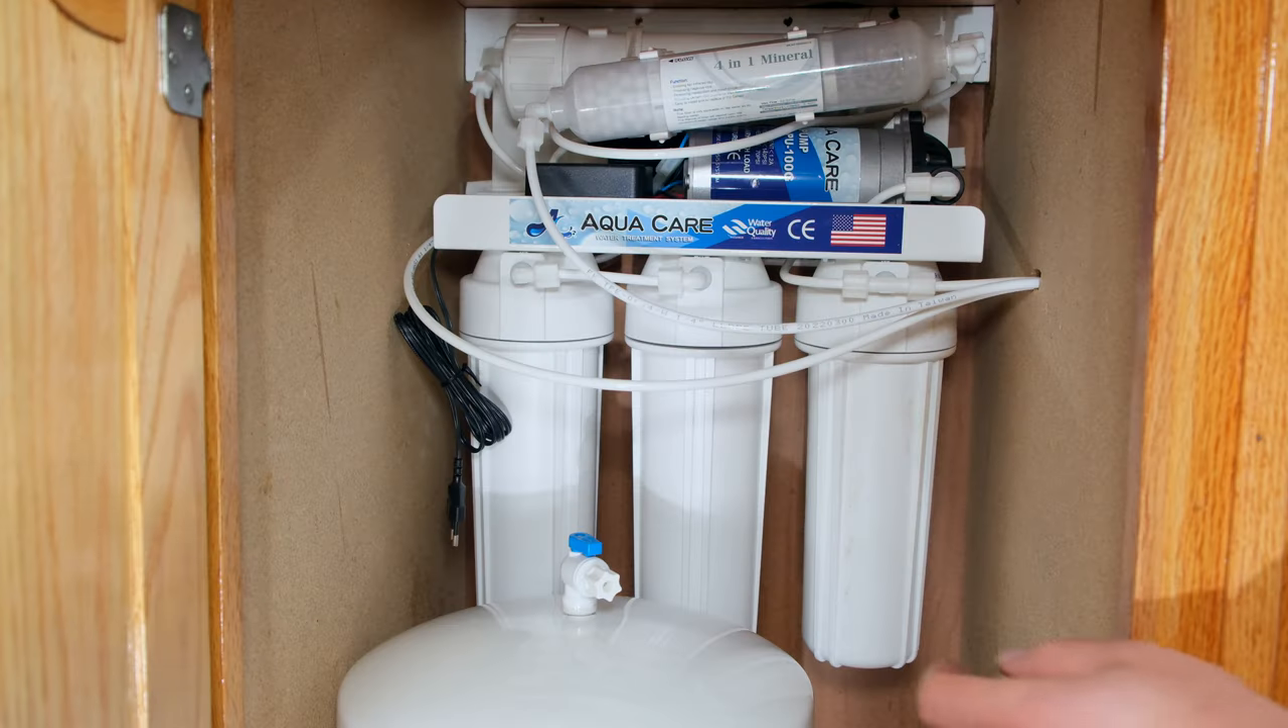The tank just needs to be connected.